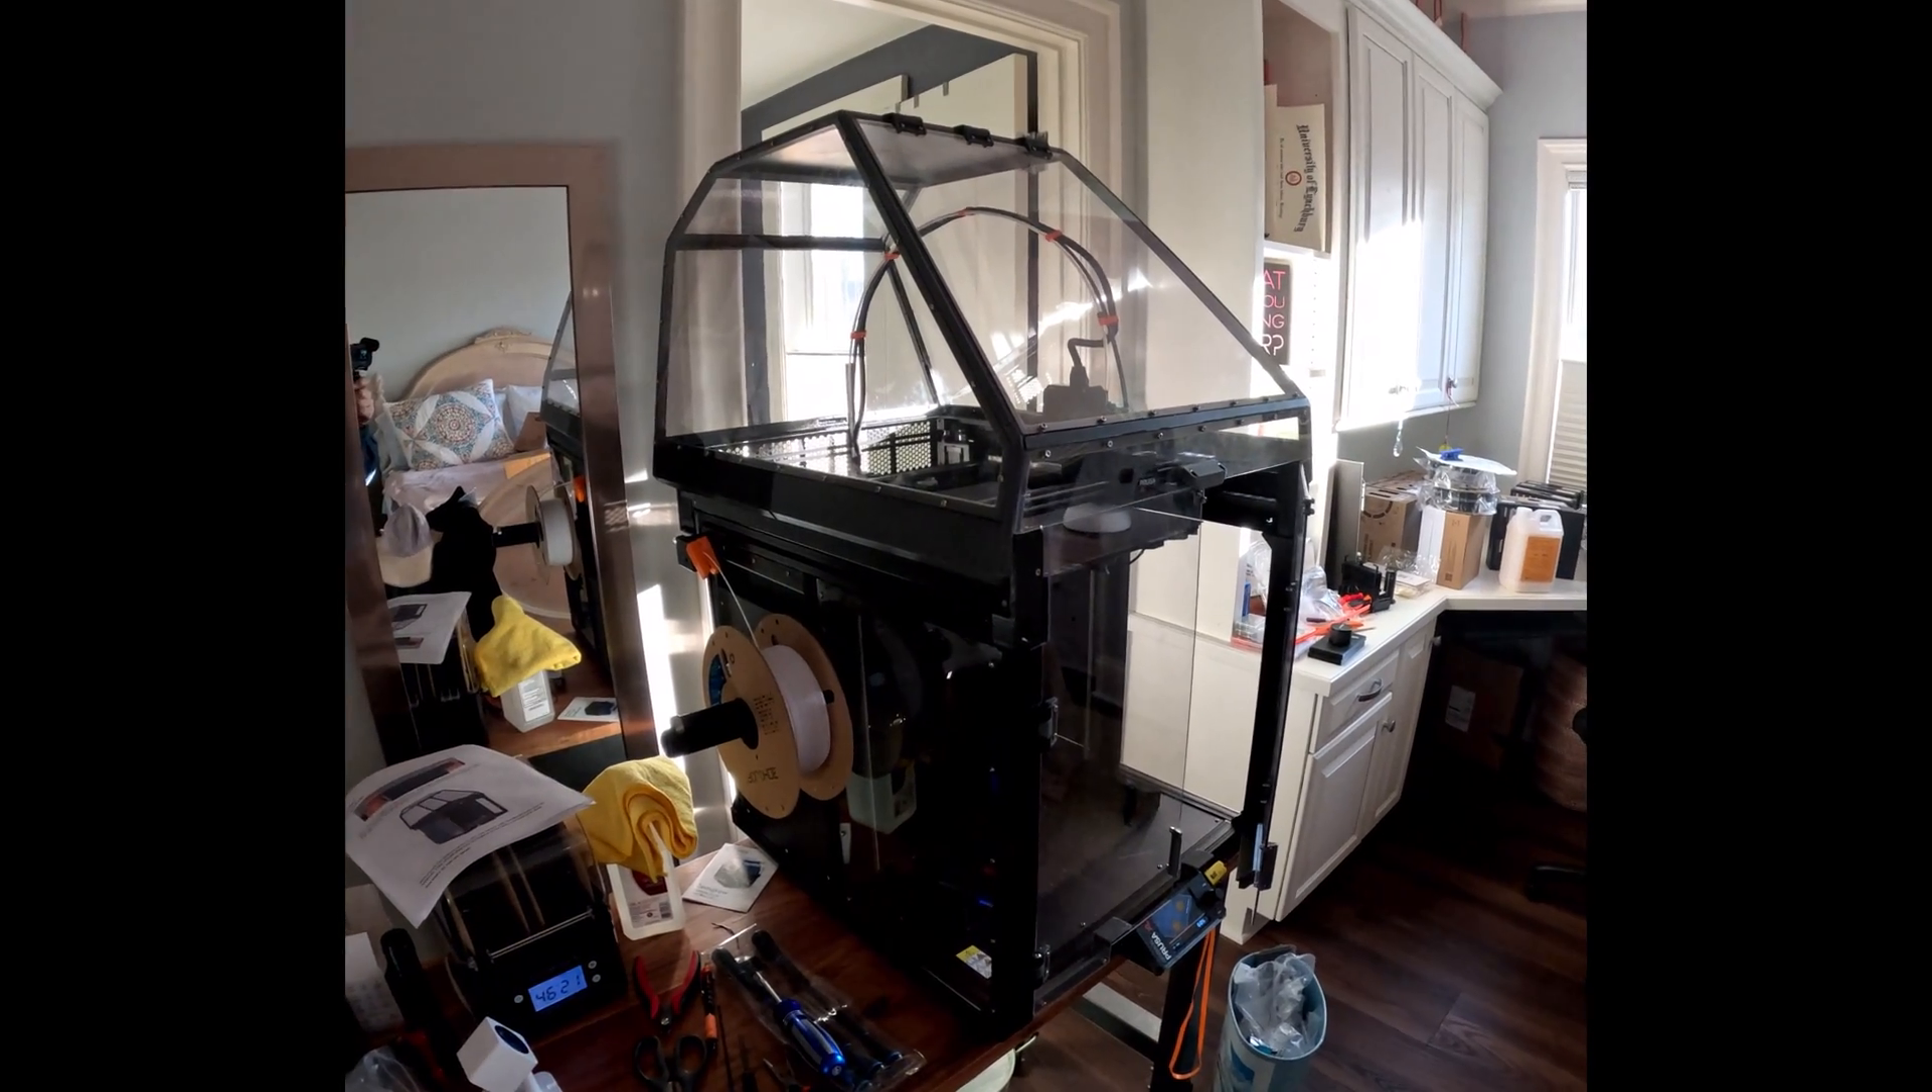We installed the top. It fit beautifully.